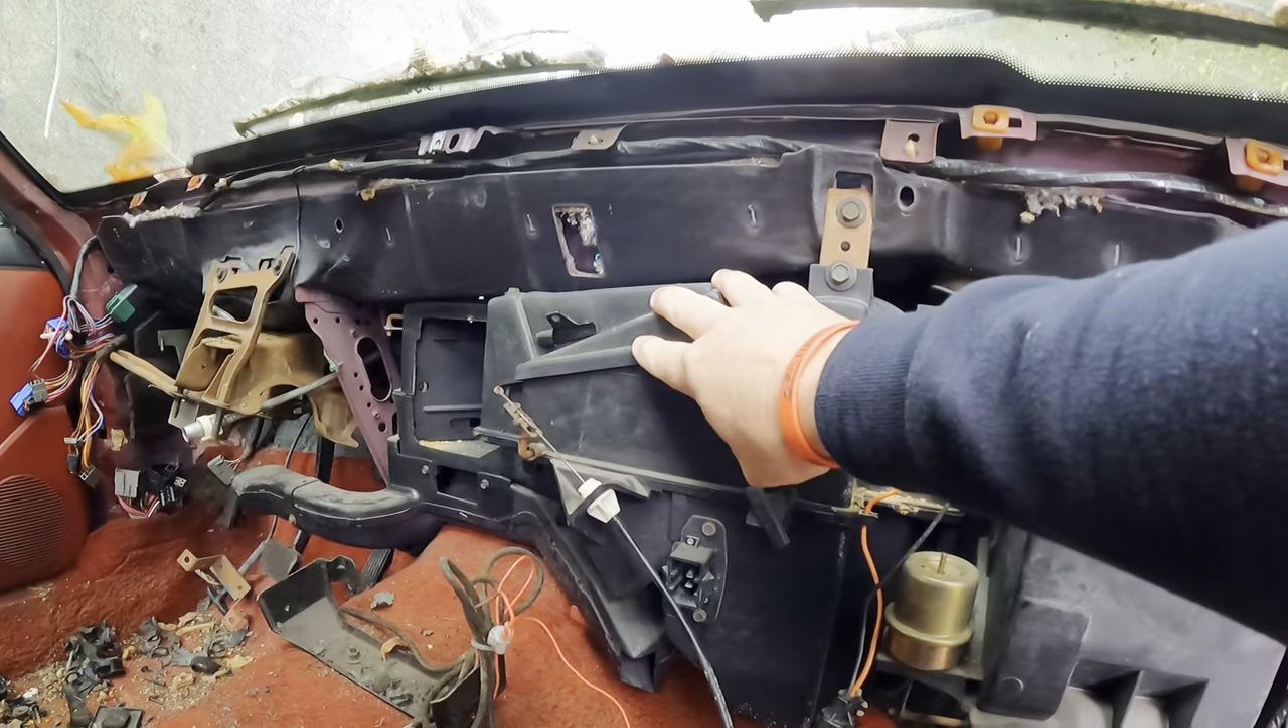Now, you can see this car's got the dash out, obviously.